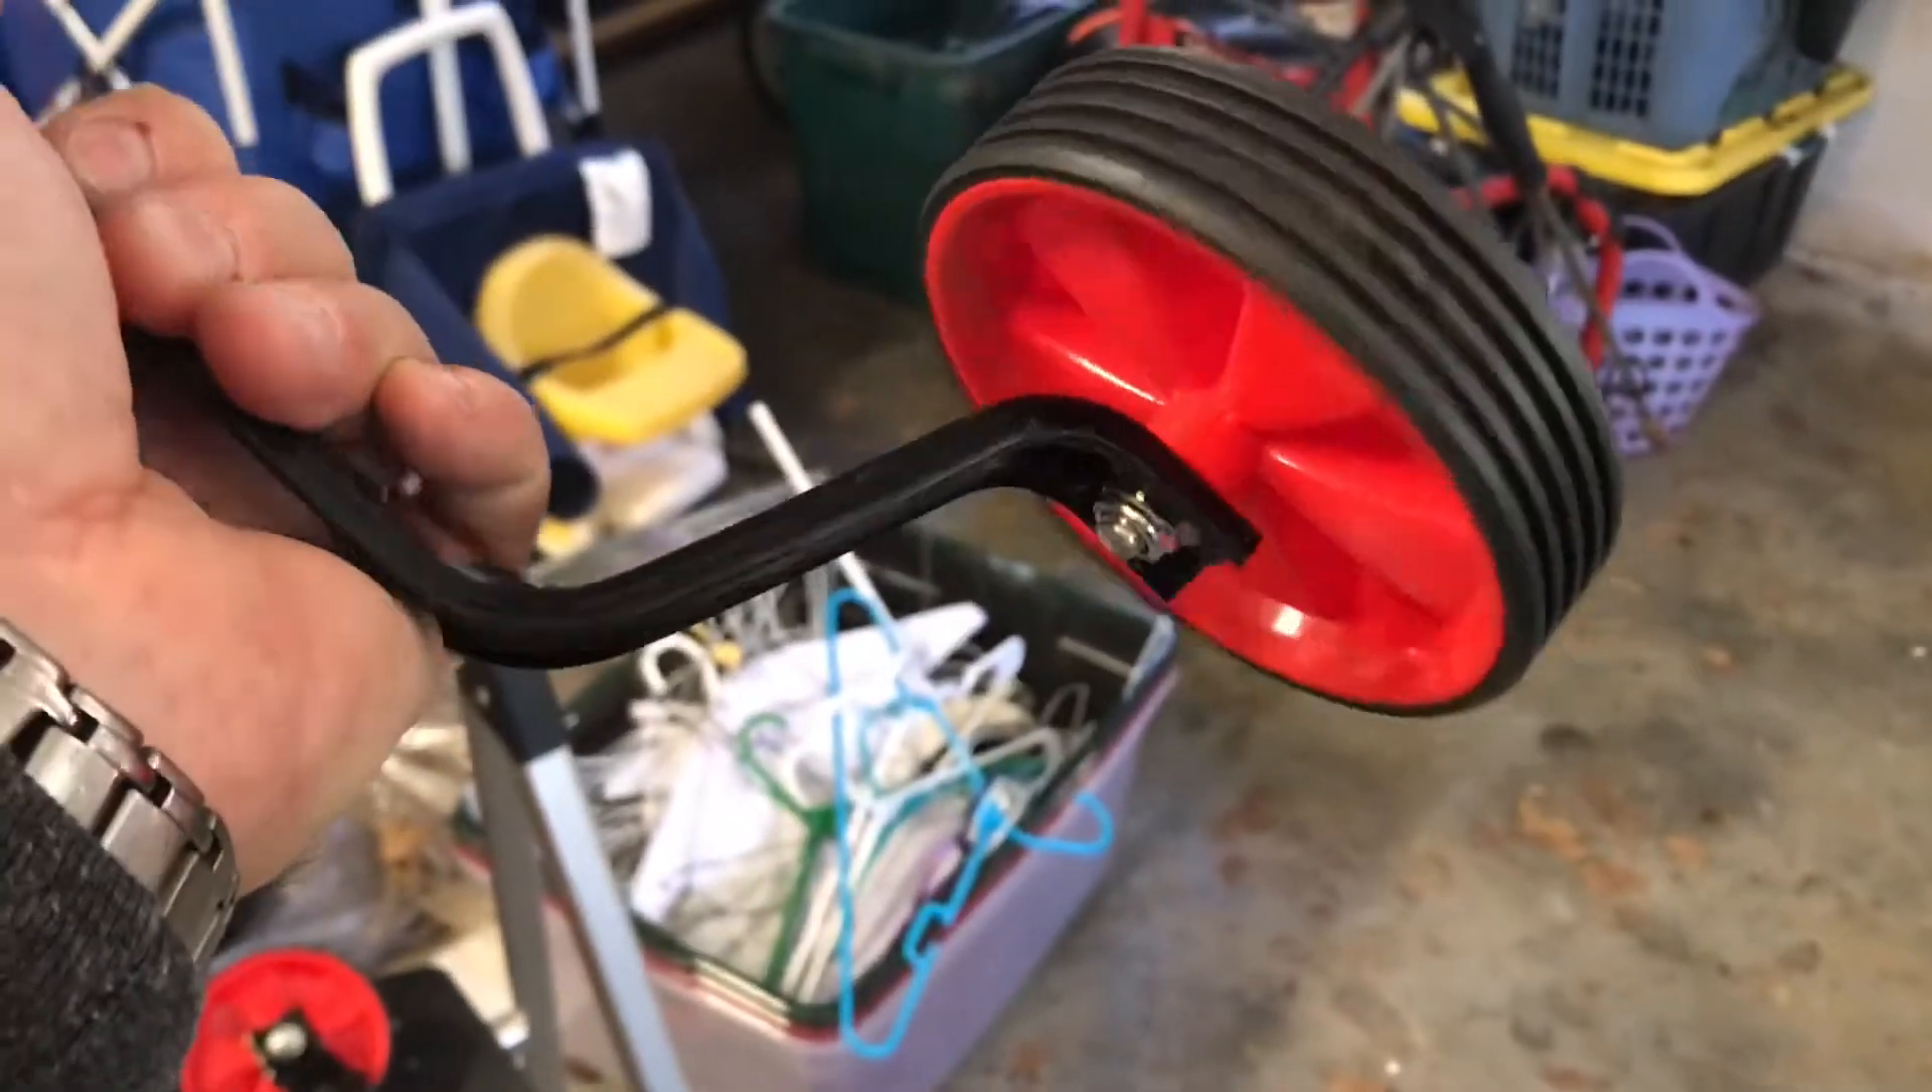I've already attached the wheel. You can see how I've got it set up here.